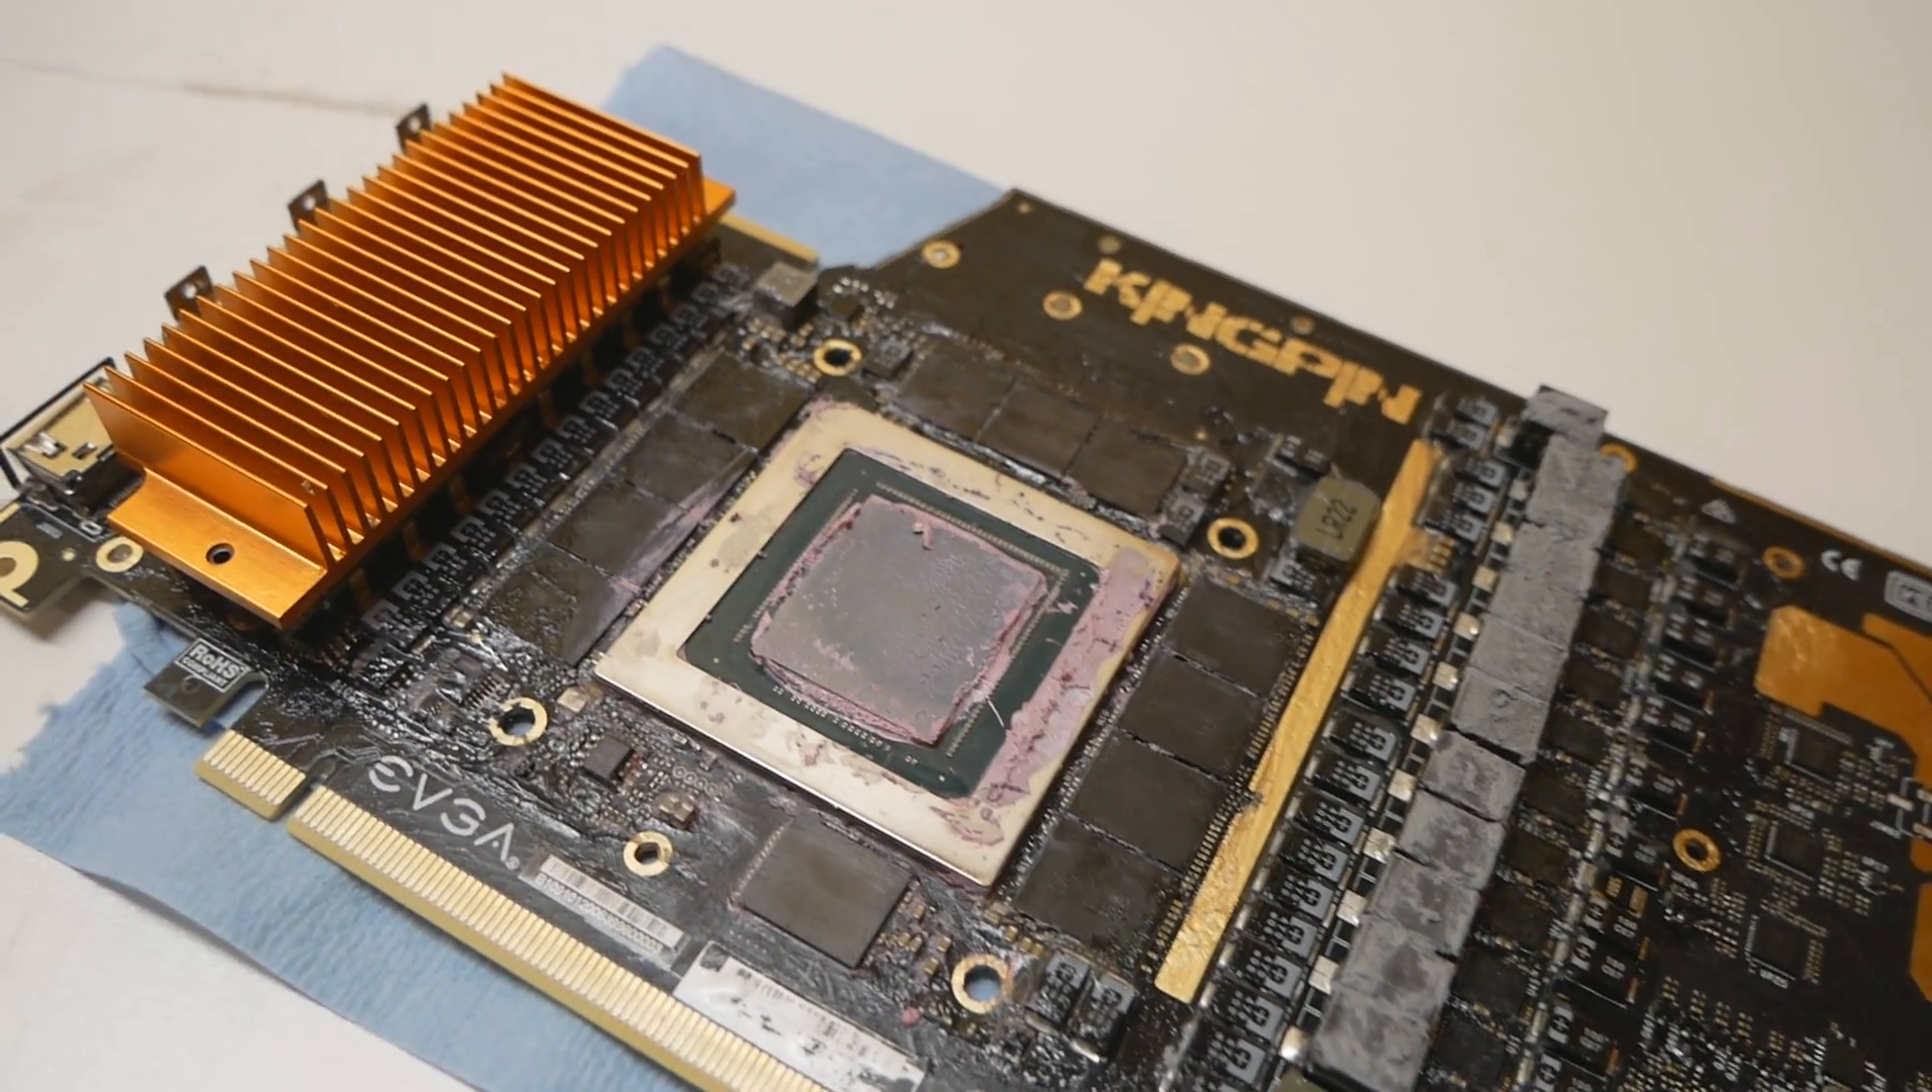I installed this heatsink over here so that it adds some balance on the graphics card.